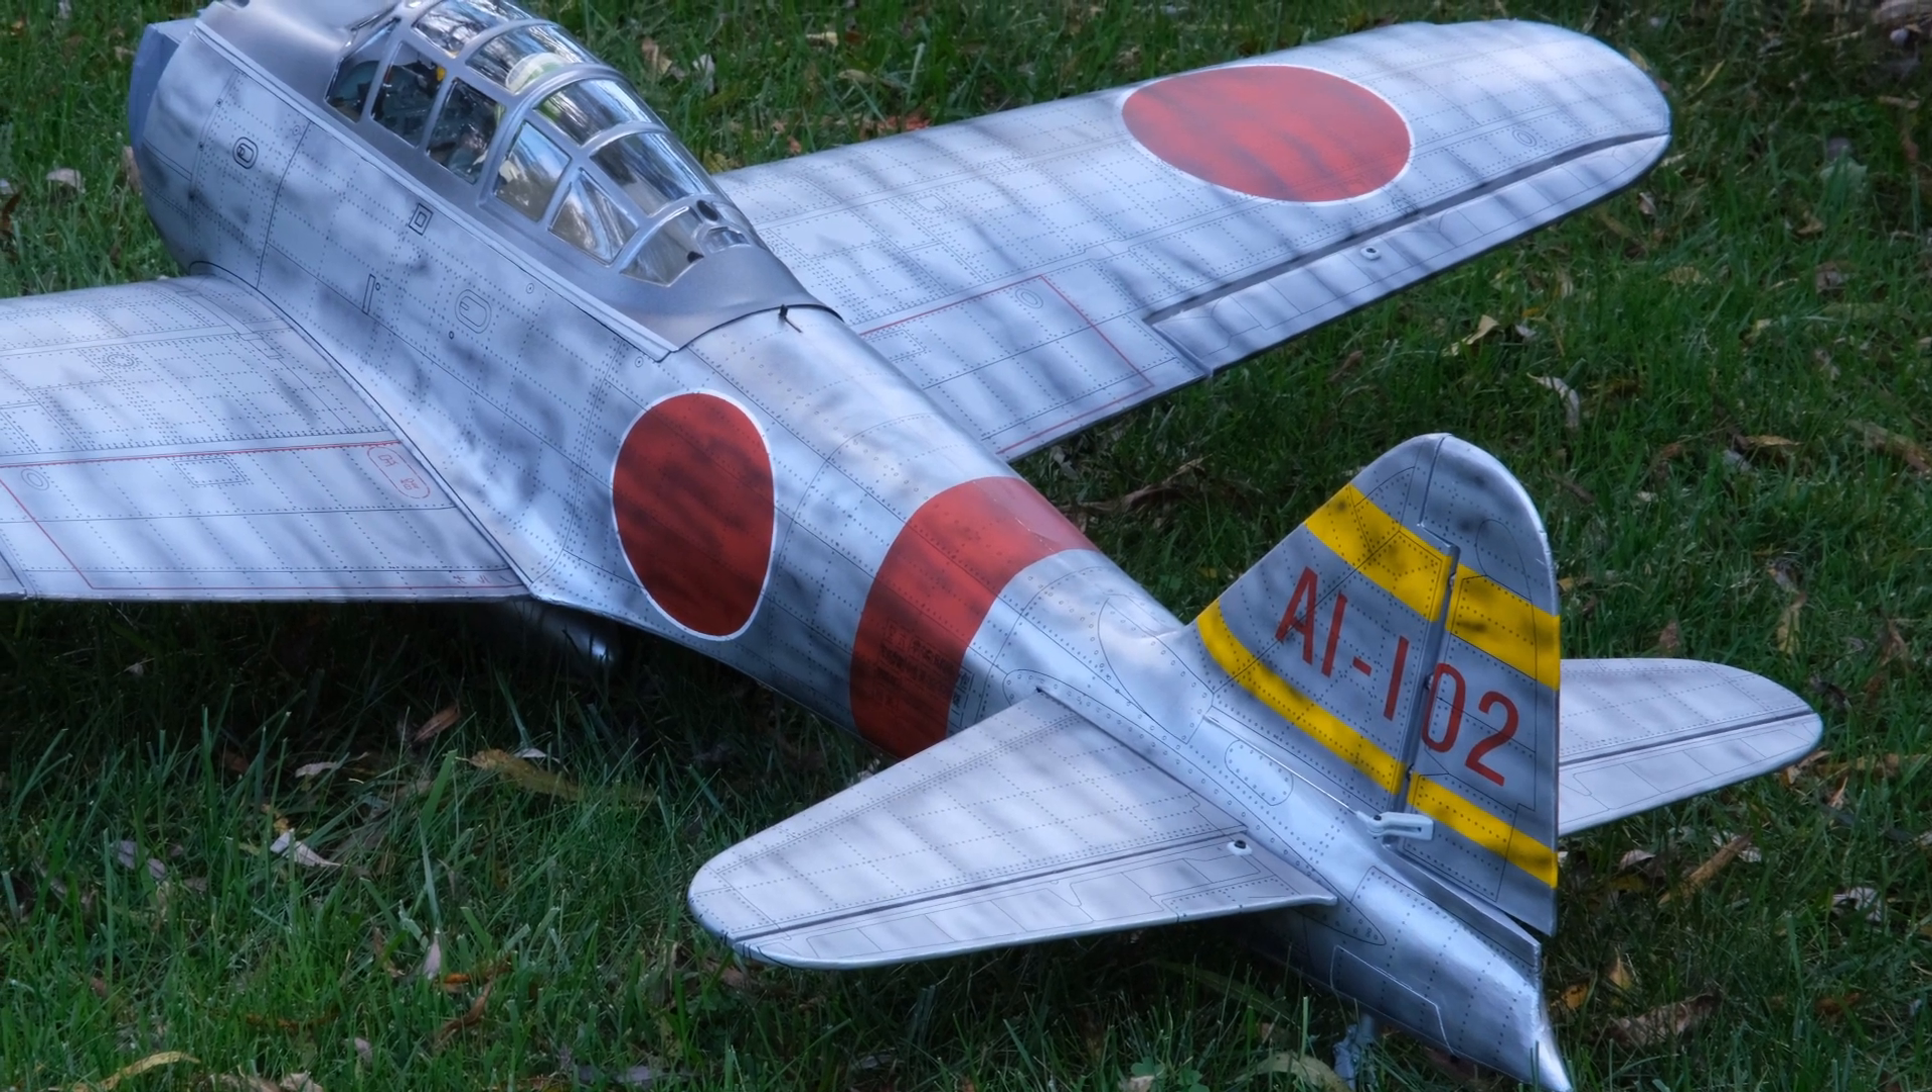And so now we've got the tail all put together.